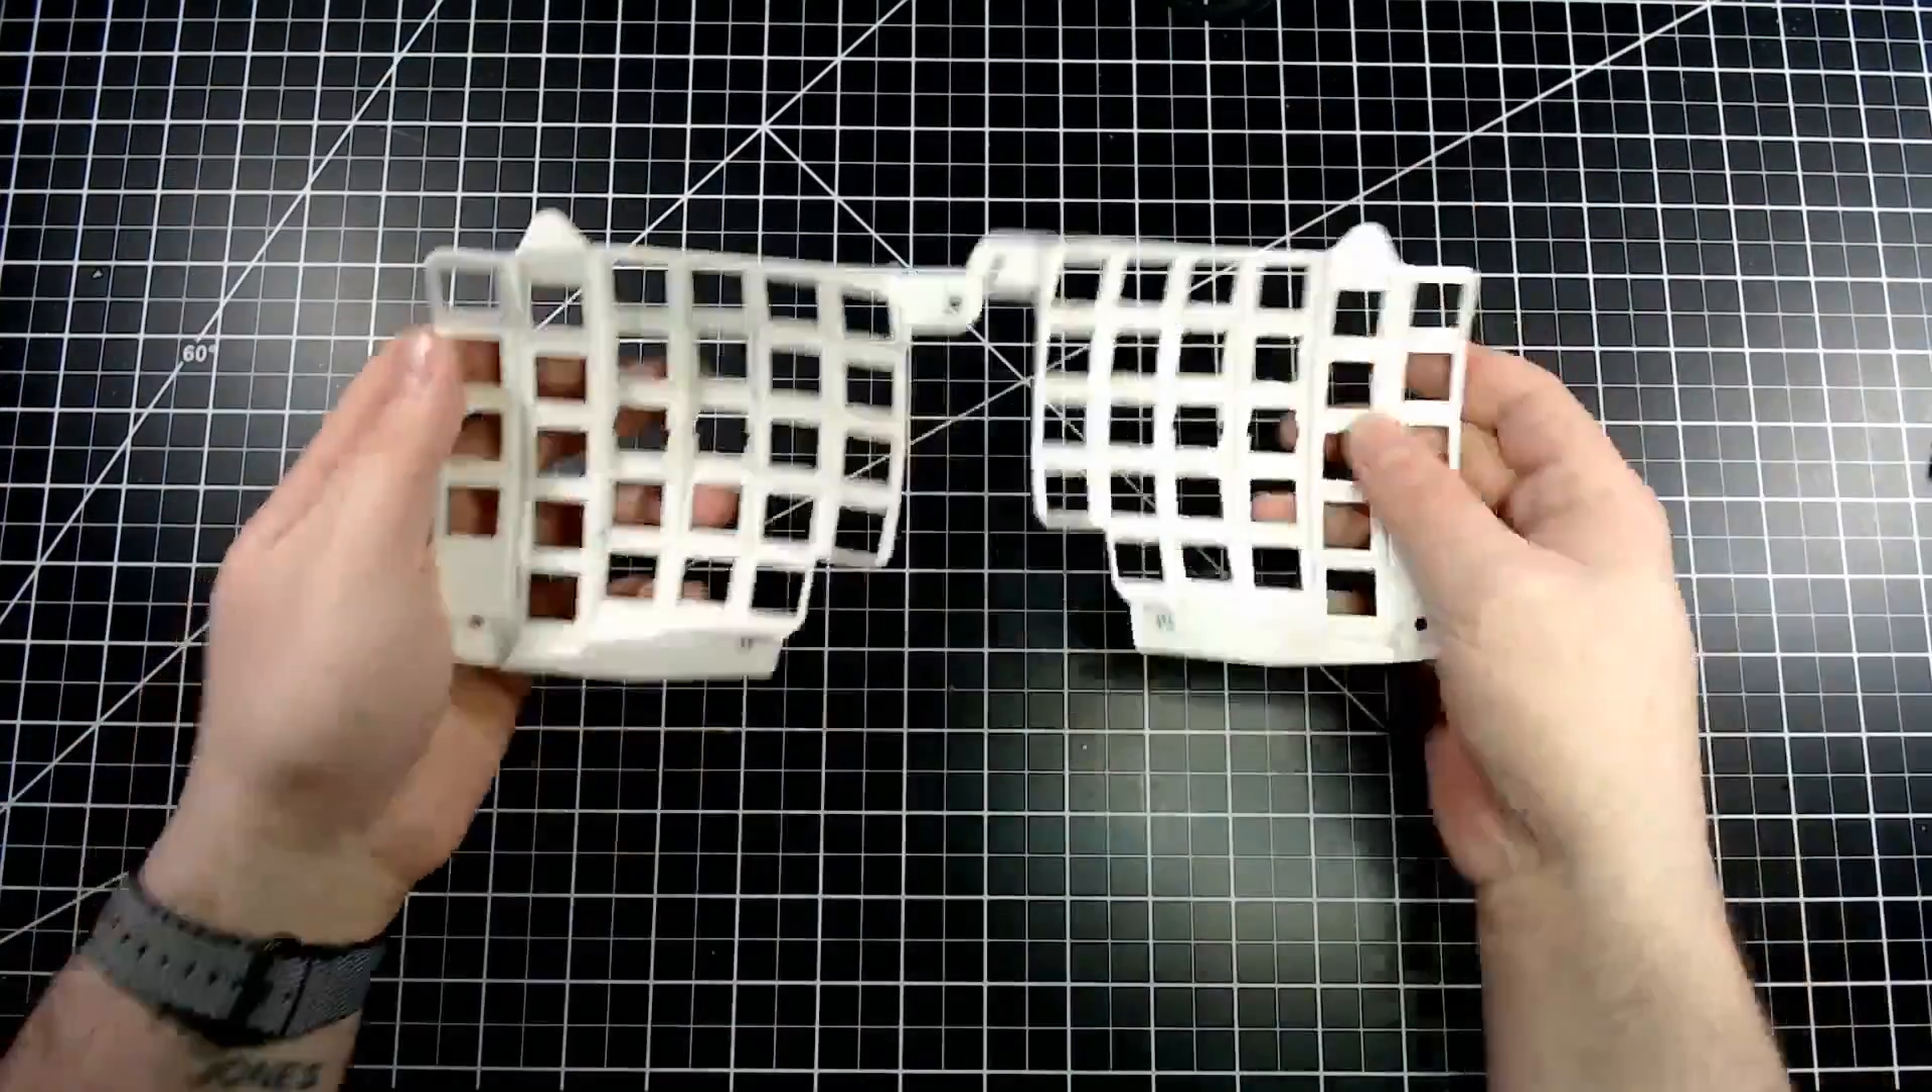So, both of the key wells are now removed. All switches, all that mess of hot glue.